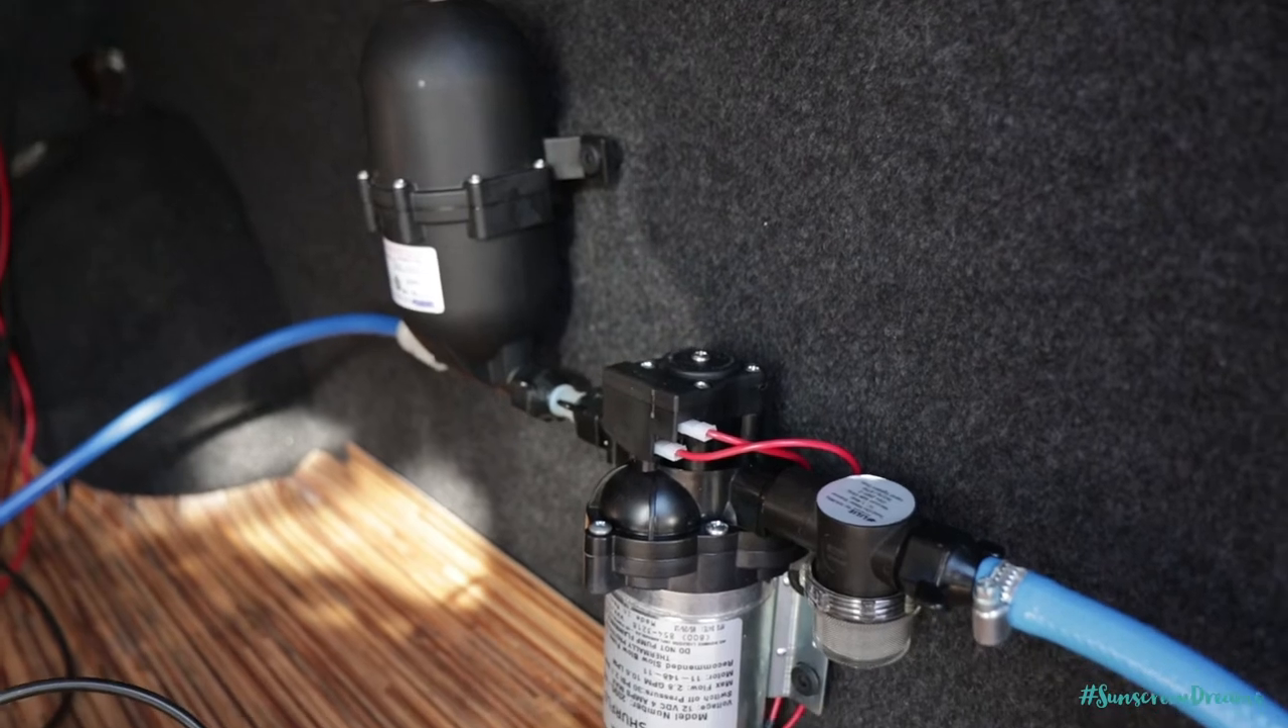So we now have the water pump installed on the side of the van, and then we've got the strainer, and then we have the accumulator tank over on the left-hand side just here.